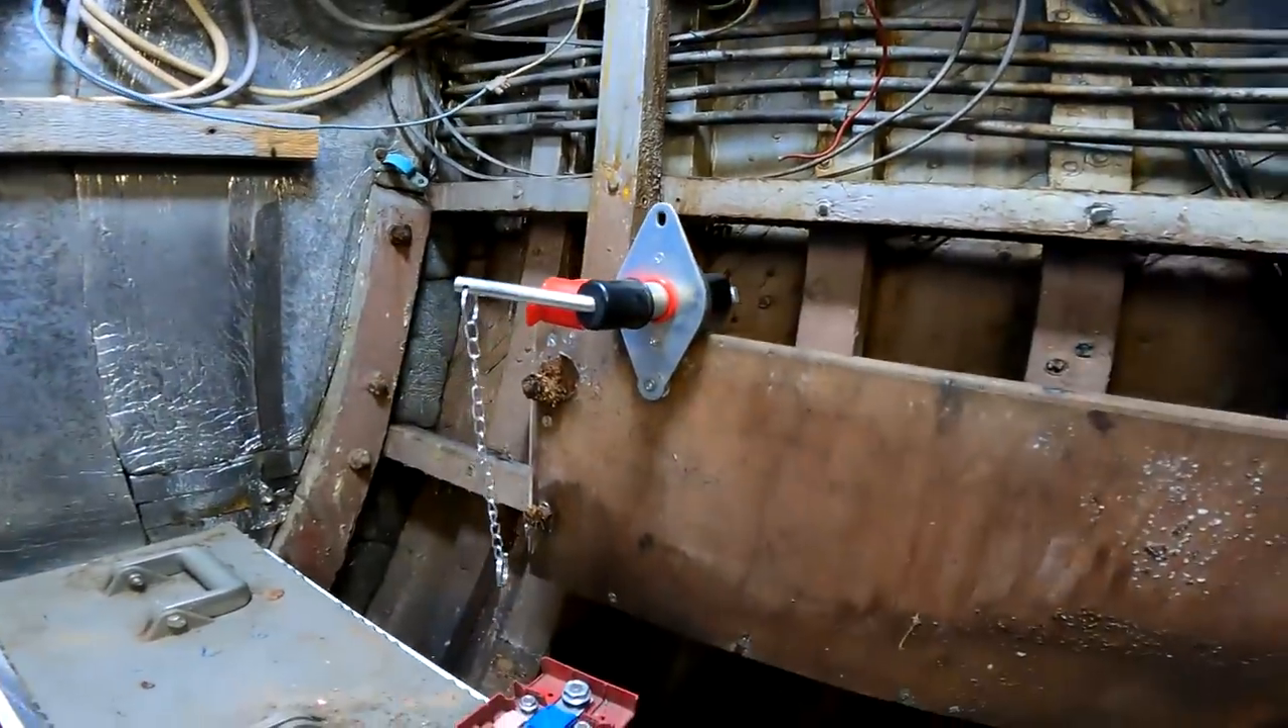Very temporary at the moment the battery isolator is on there like so because i haven't got a hole saw.